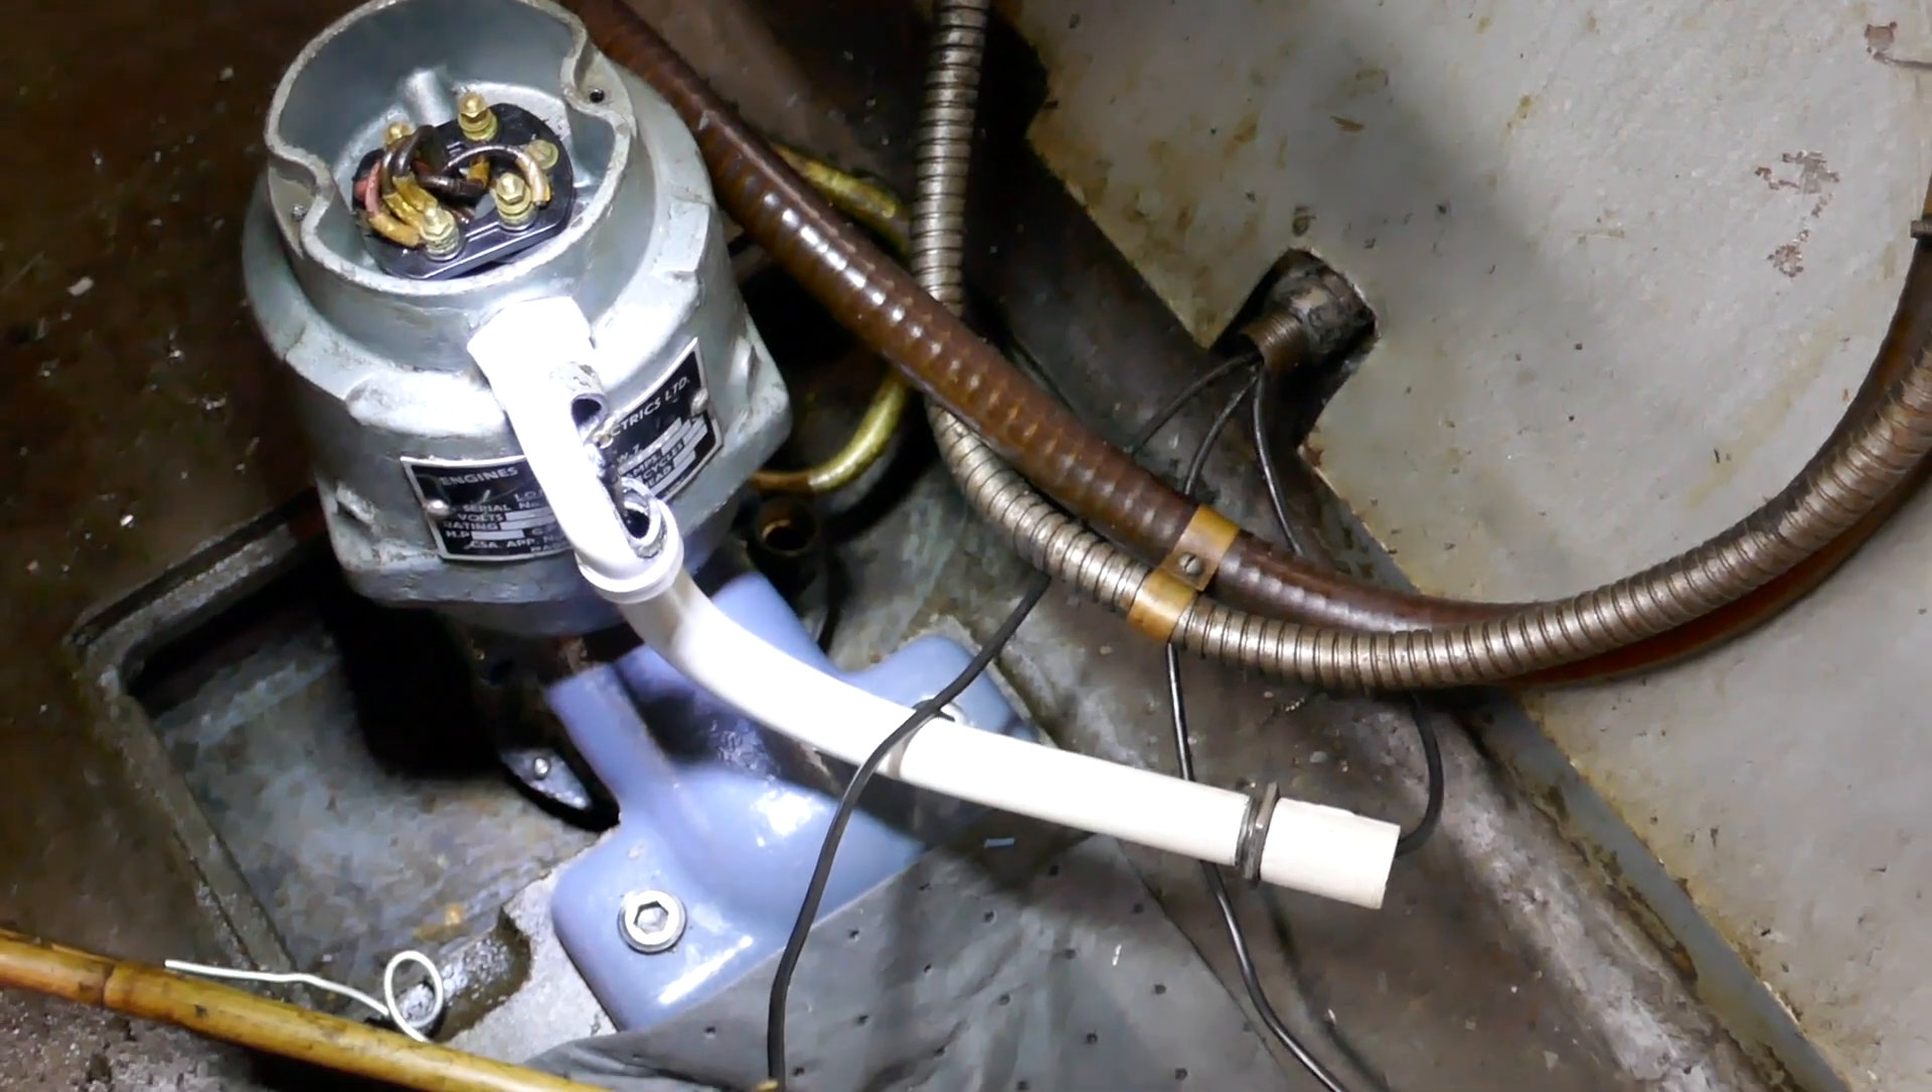So now those cream coloured pipes that I've repainted went back together.